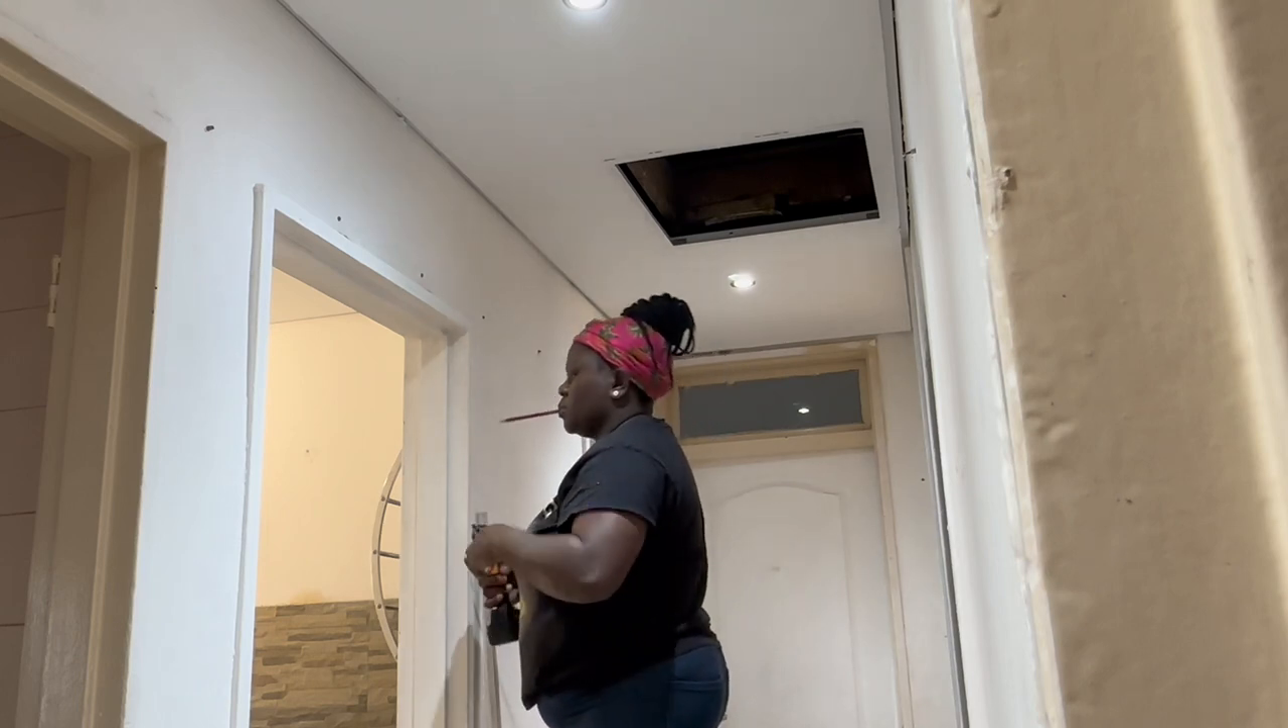You can see There on top The ceiling Has not been closed.